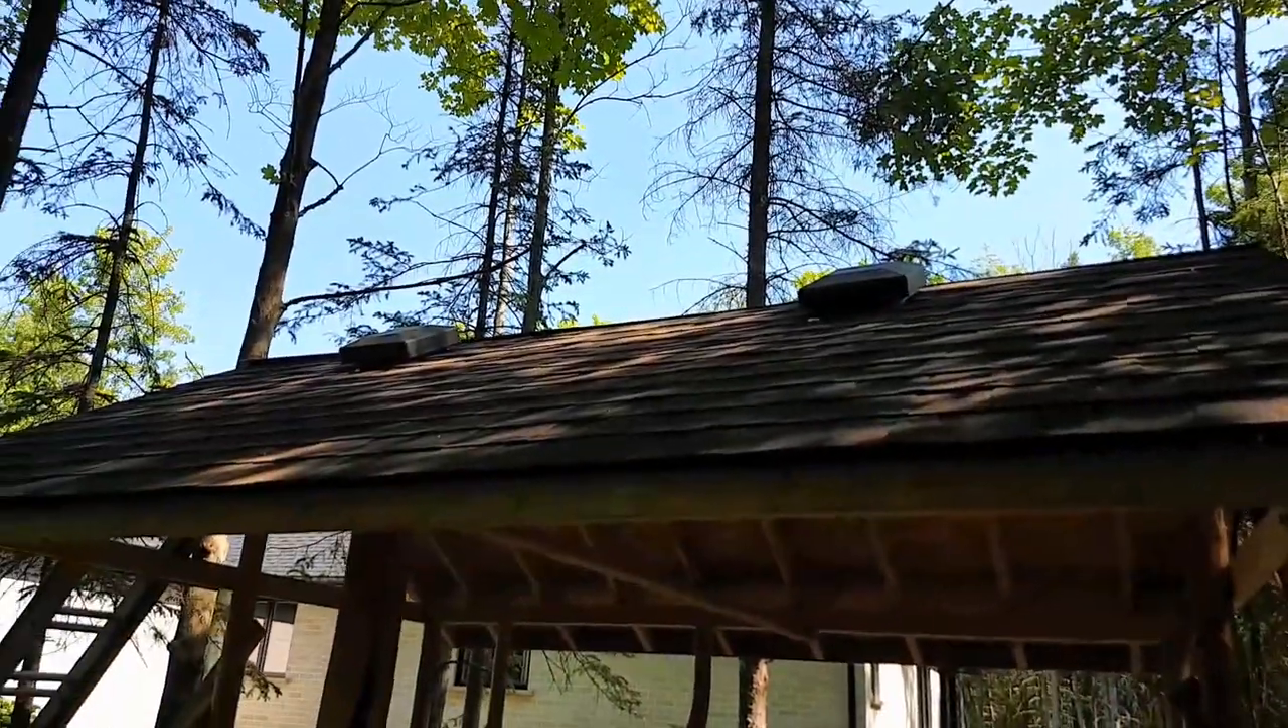And I had to put in the two roof vents. And they're in there.